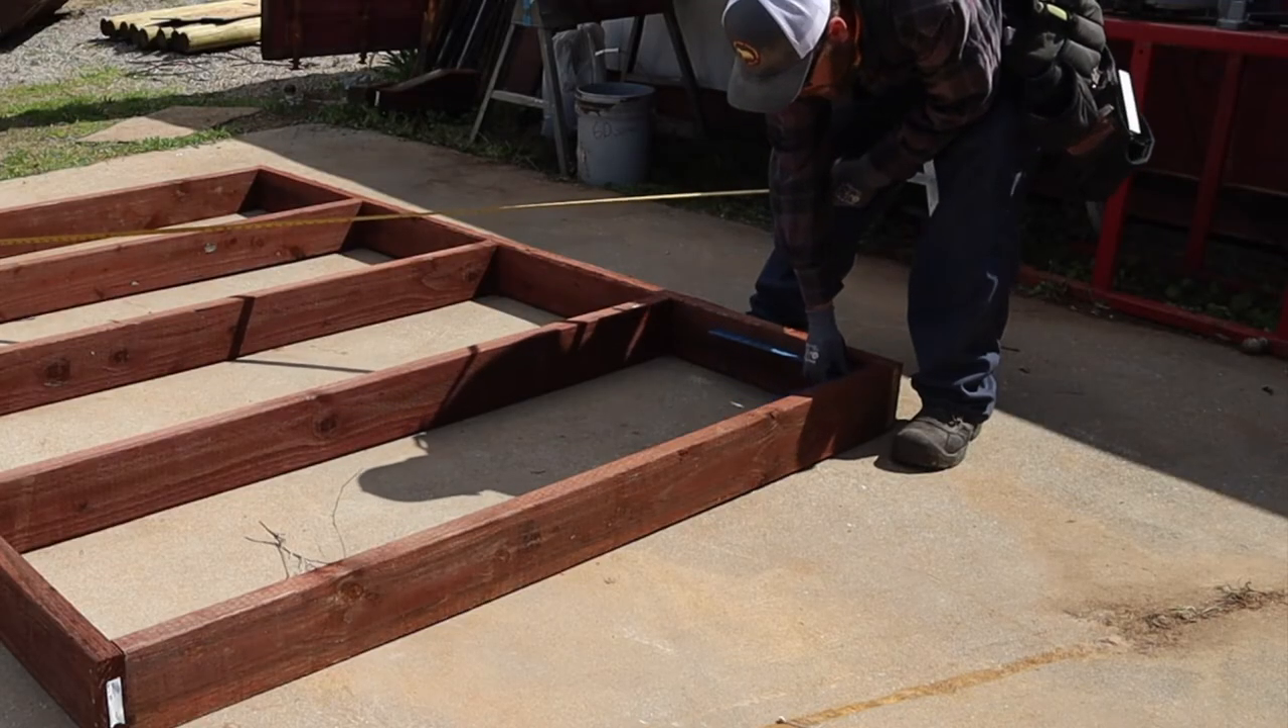So now we got the frame put together.